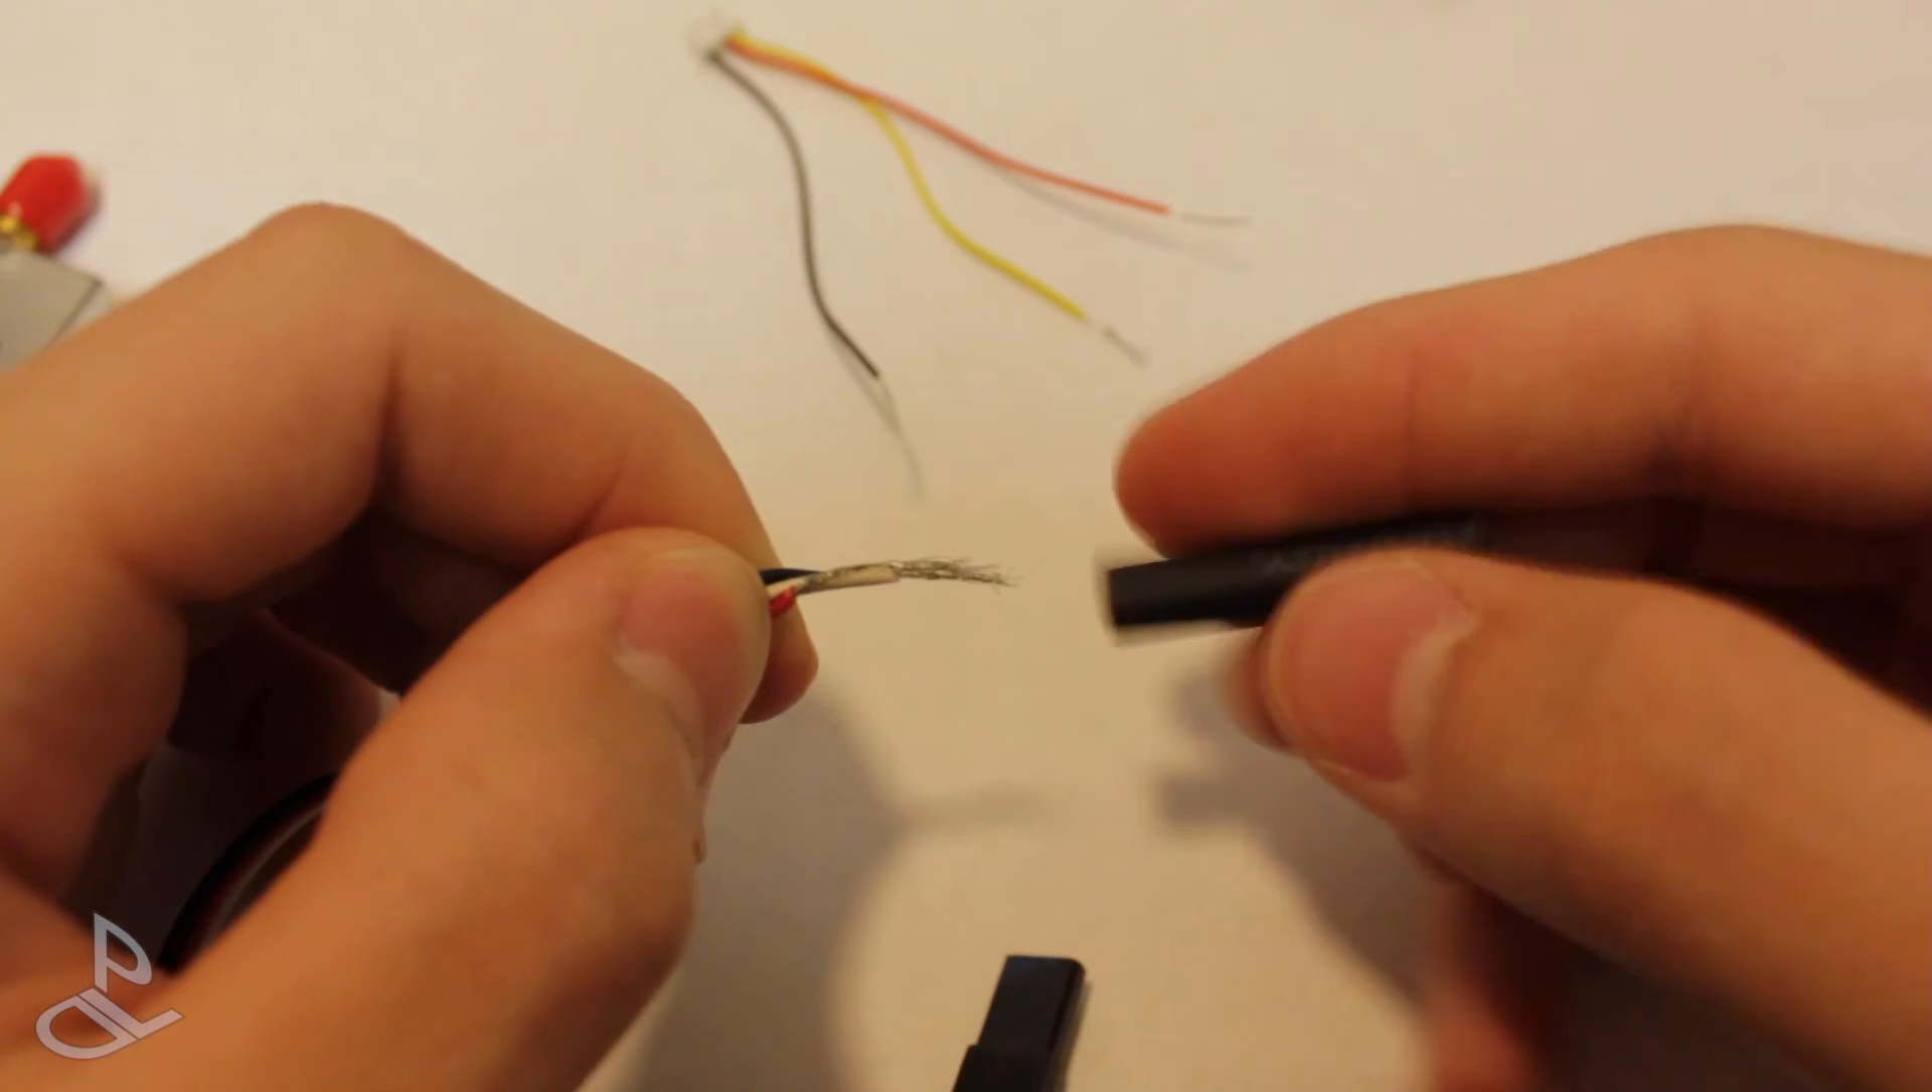The last thing left to do is just join all the wires.